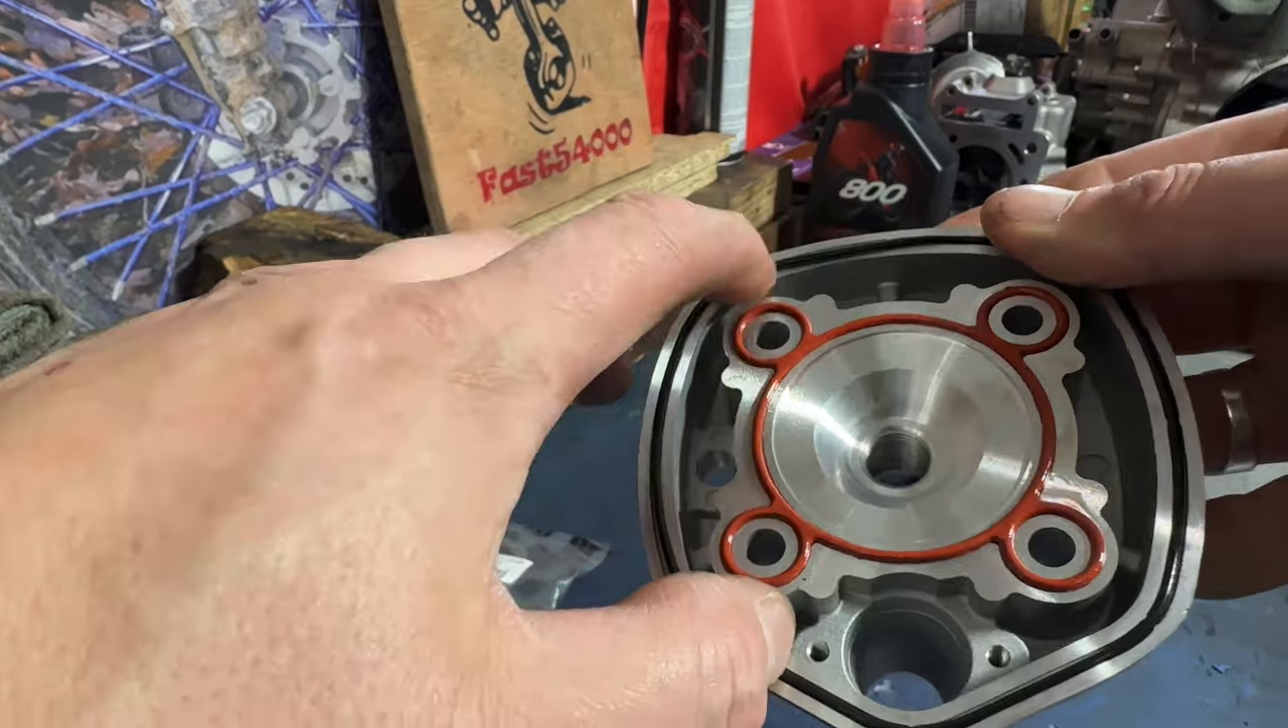Comme tu vois le joint là il est nickel il est bien mis il n'y a pas de problème.